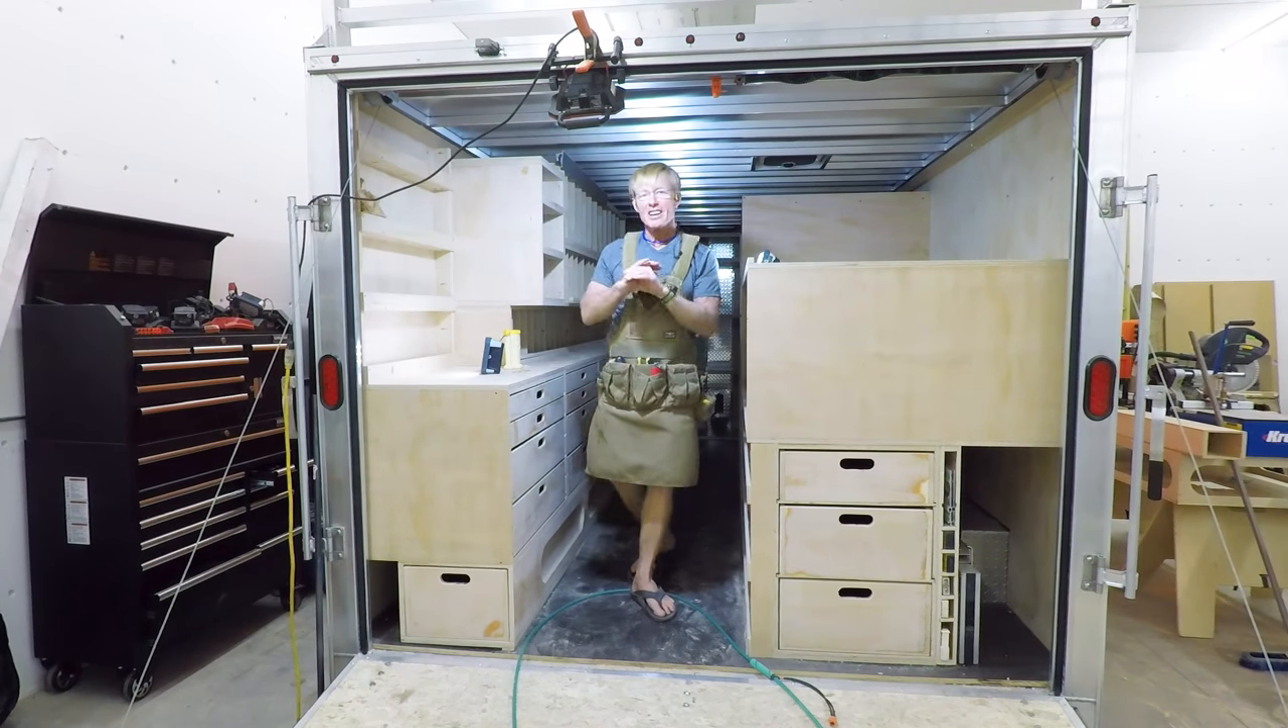The drawers are all in, all done.